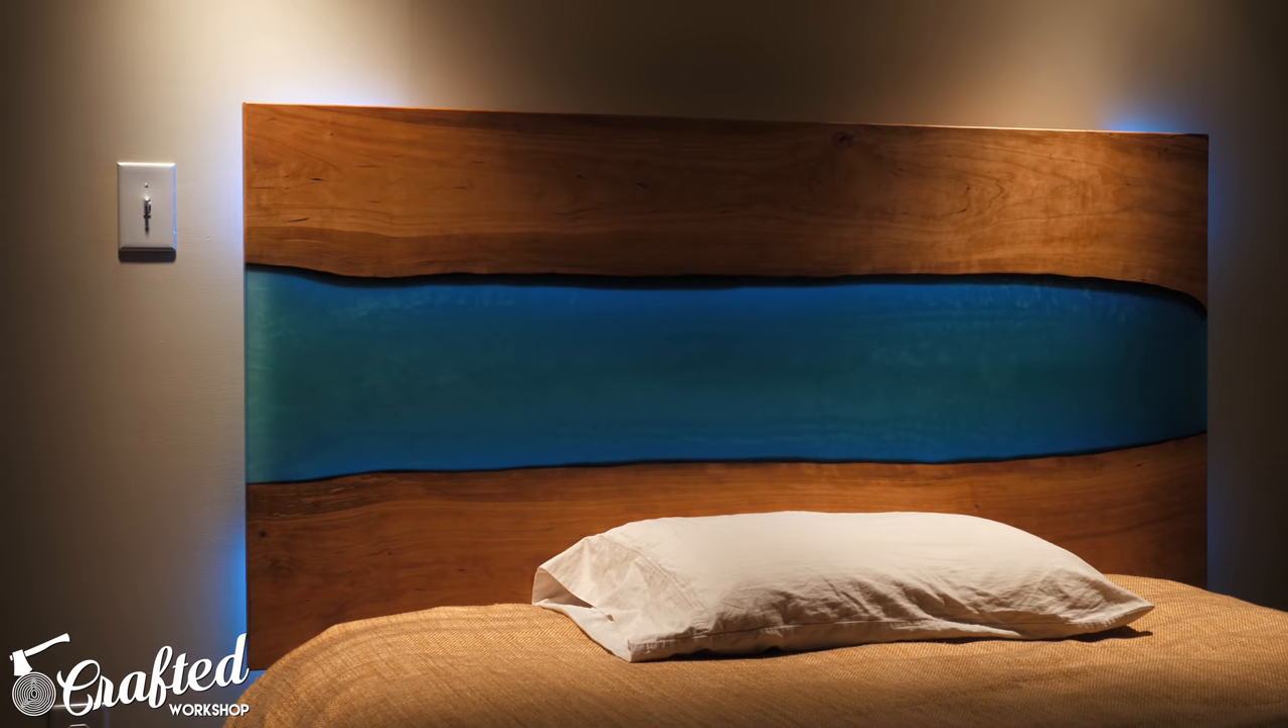Finally, I could mount the headboard on the wall, and this project was done.